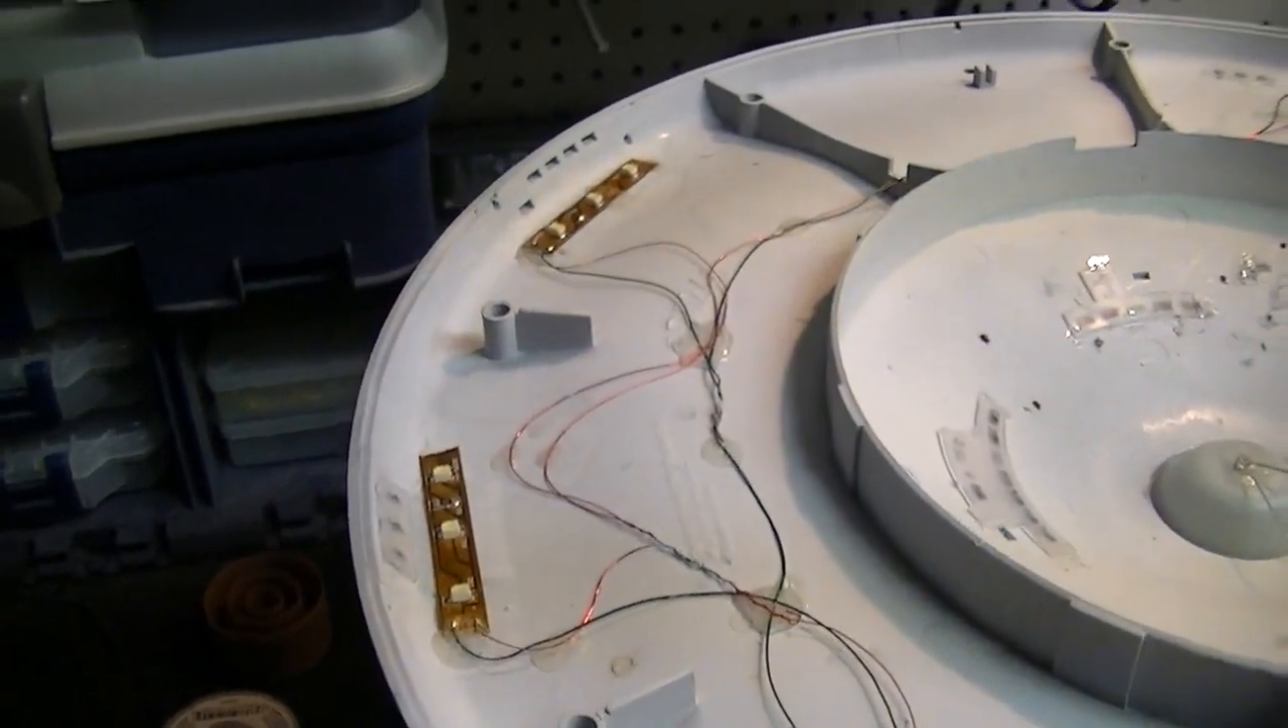You can see I've got my LED strip lighting put in around the windows here and all my wiring is installed.